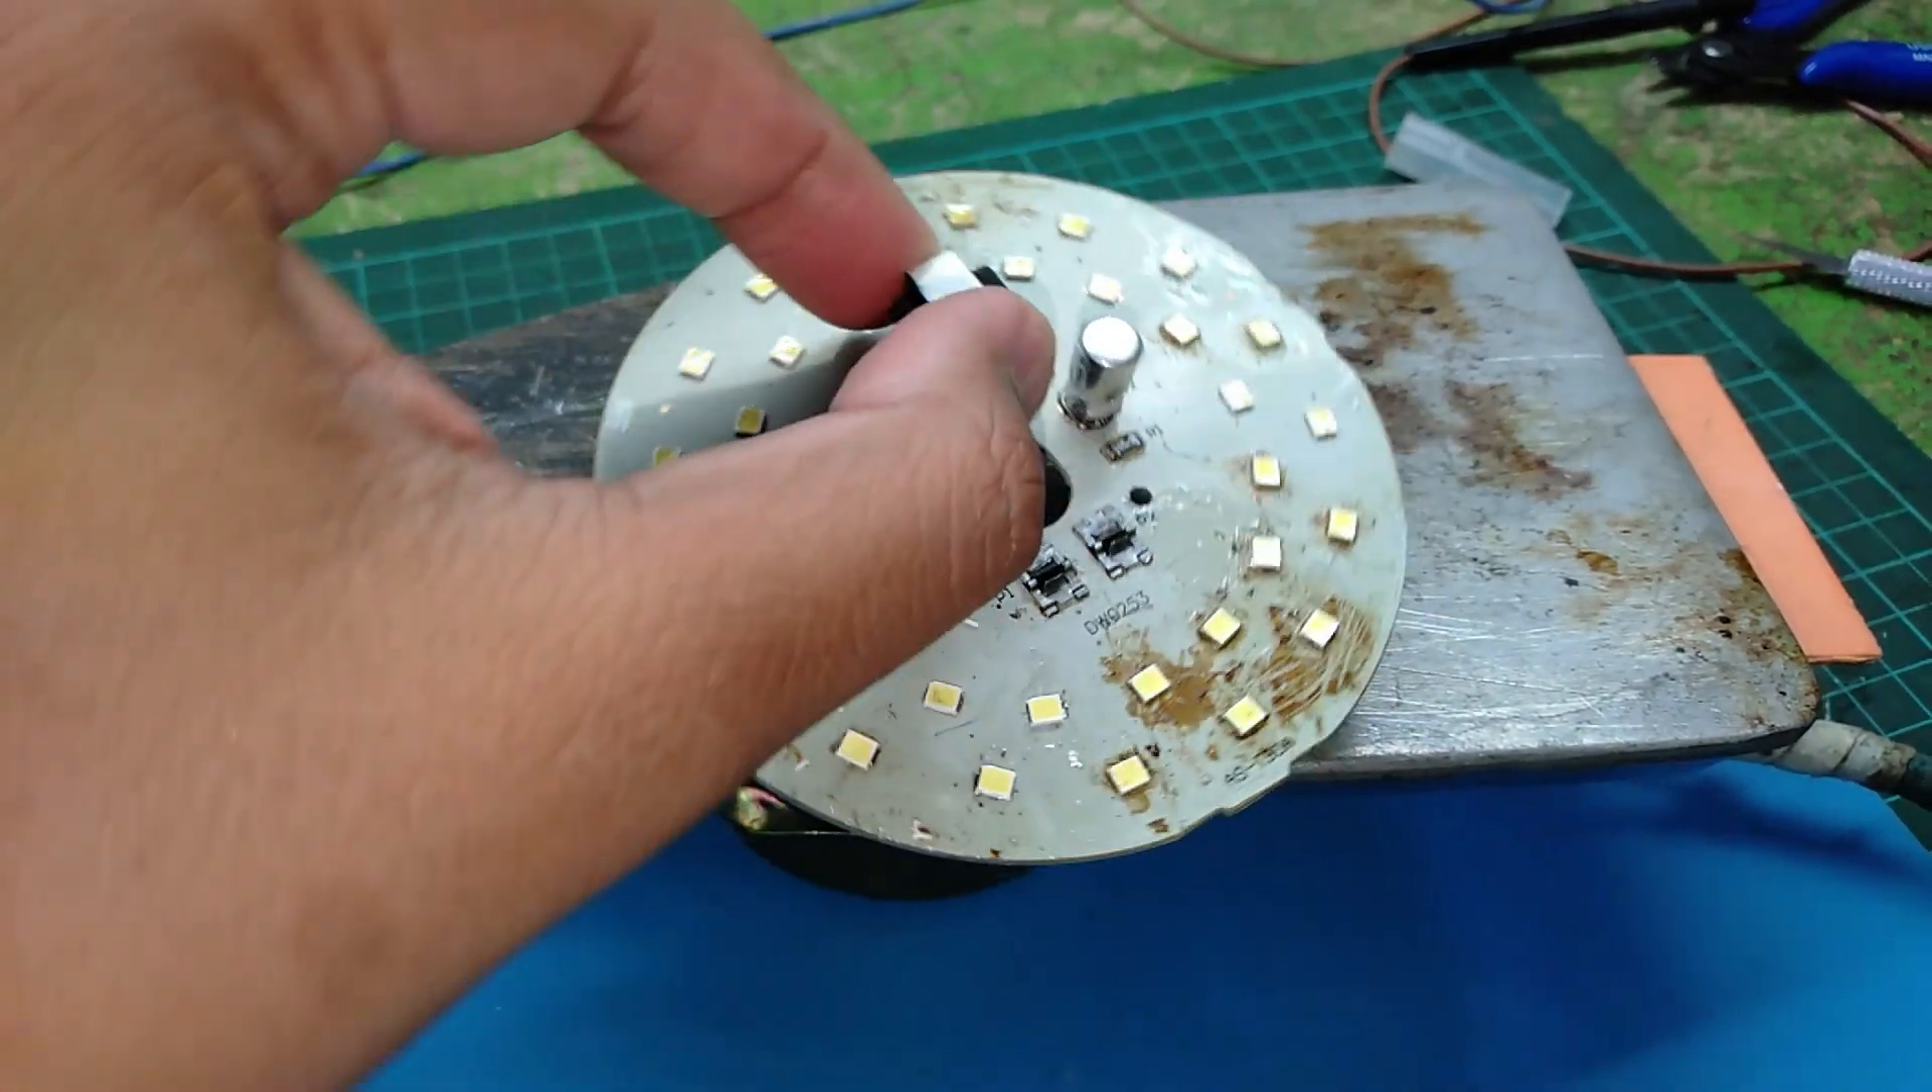Untuk chip LED-nya ini Sudah selesai Saya pasang.